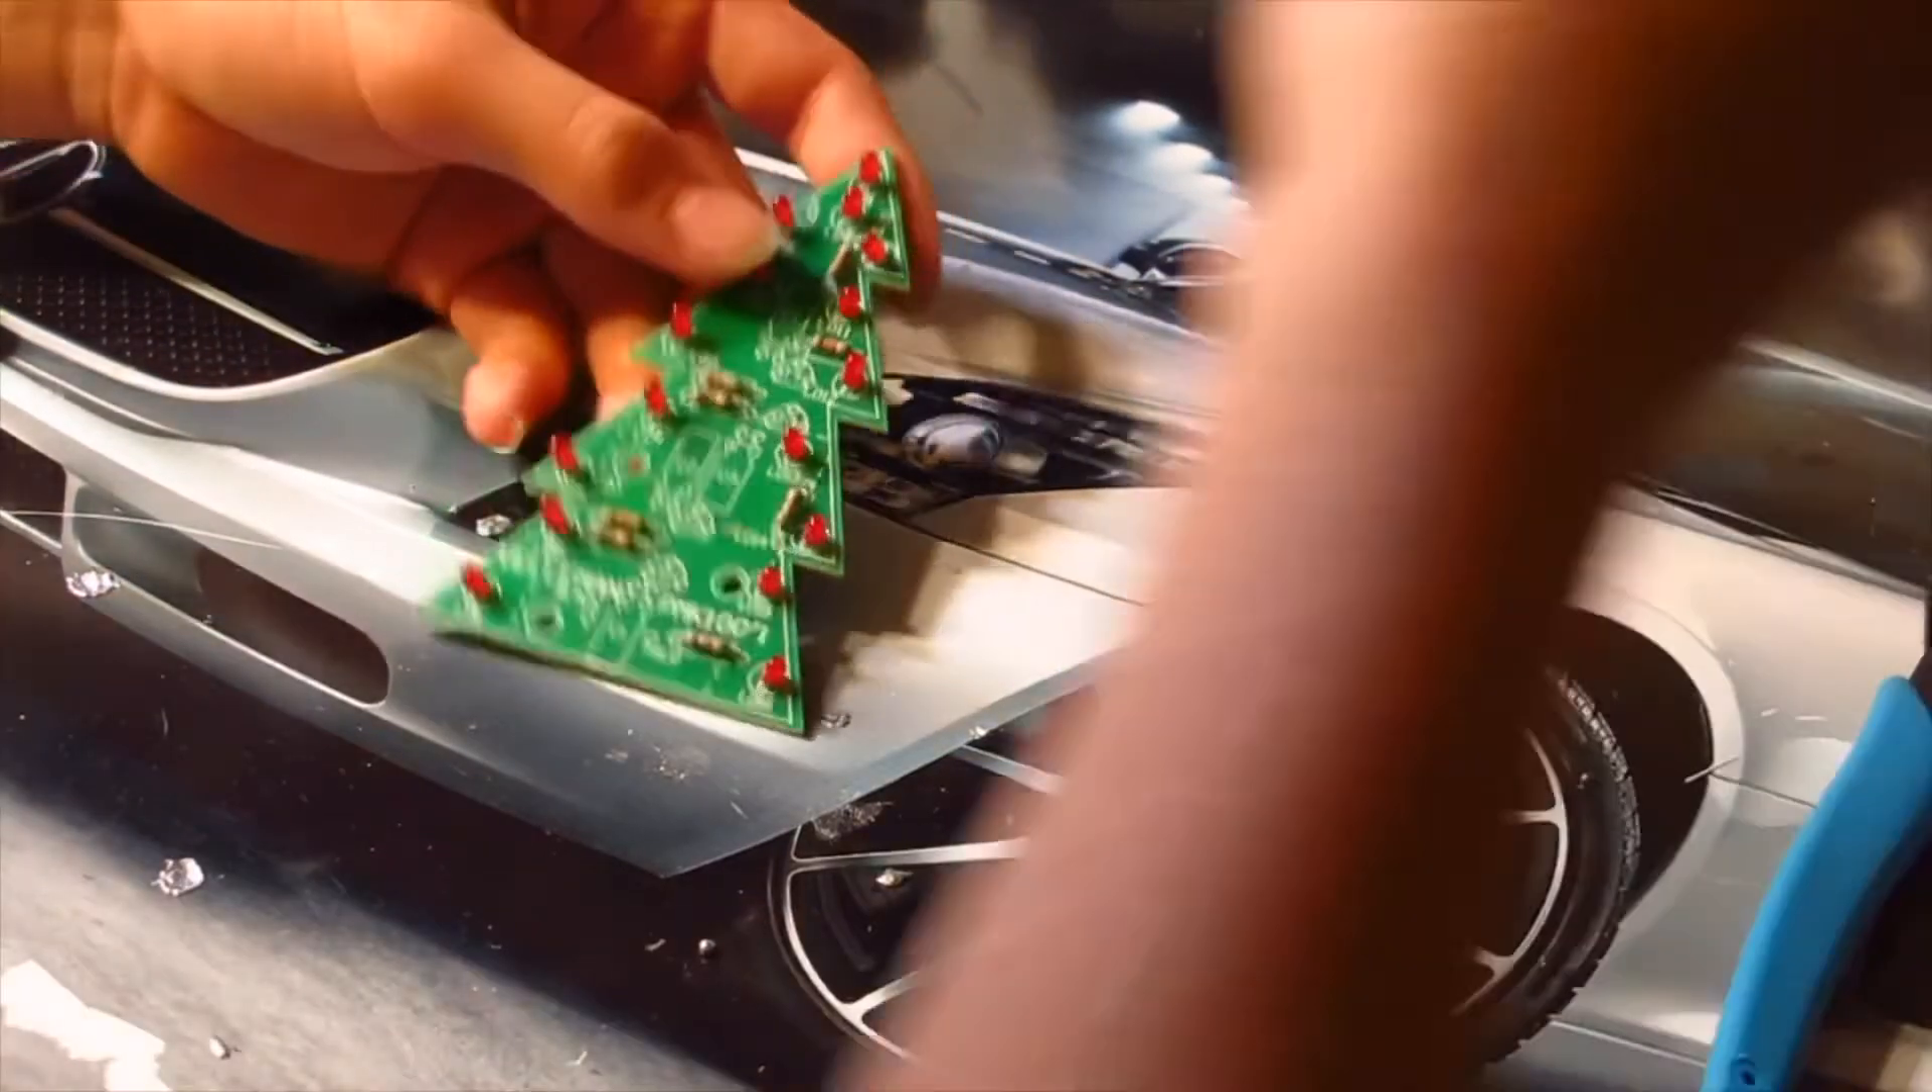Okay, all the LEDs are done. They're in place. Correct spot.